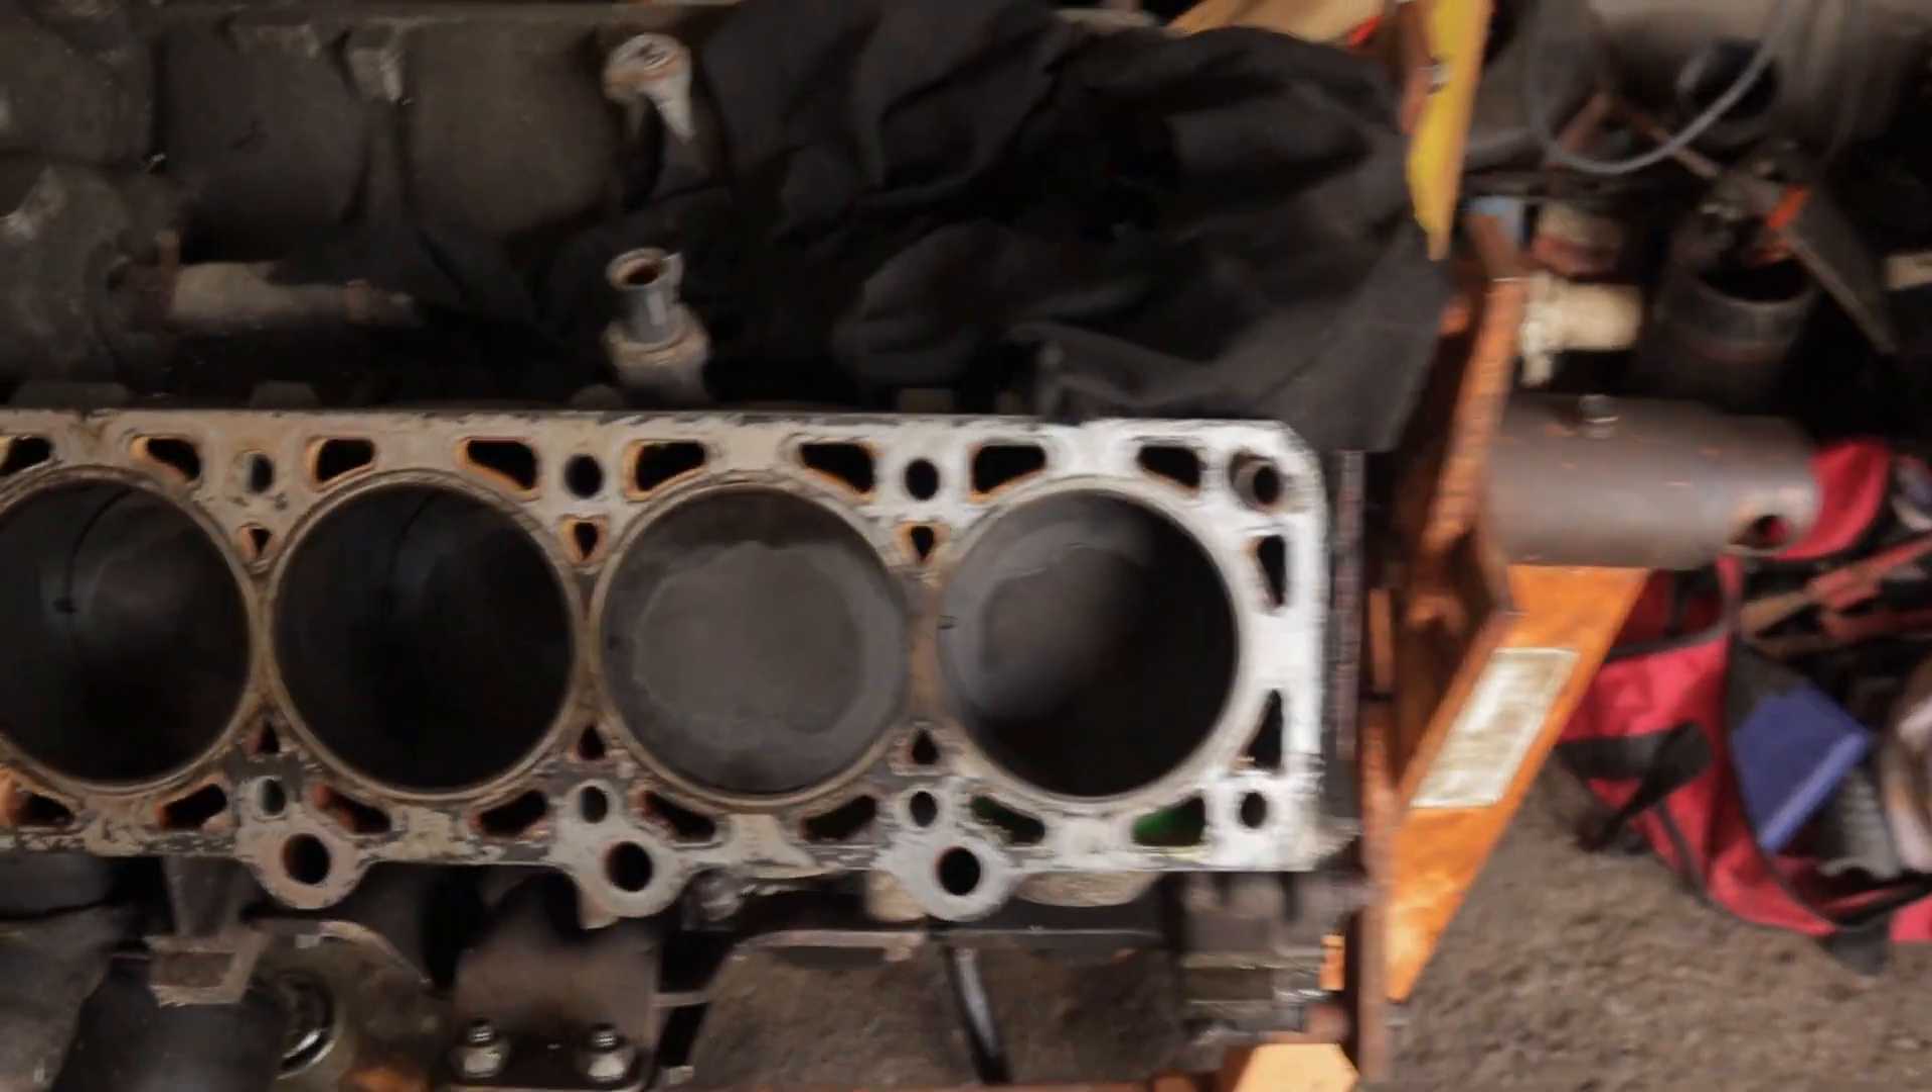Alright guys, so pretty much we got the heads off.